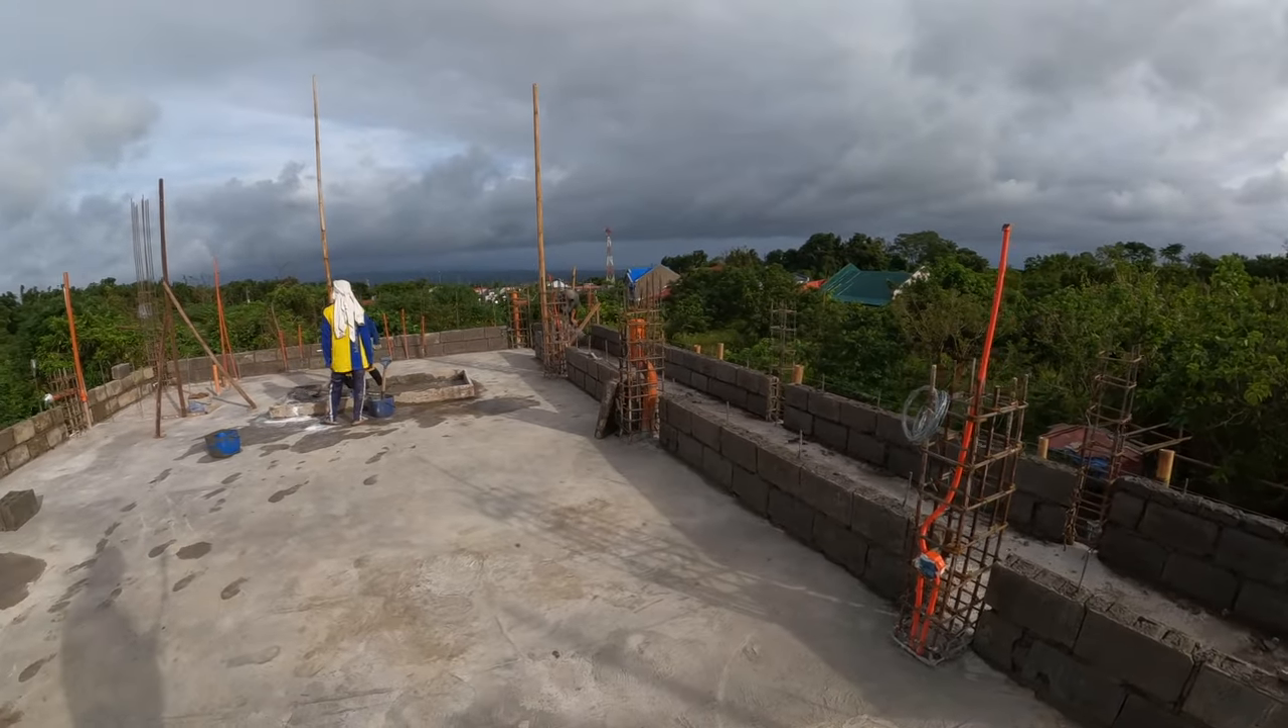I'm up here on top of the roof now, and today they were able to set all this concrete hollow block here.